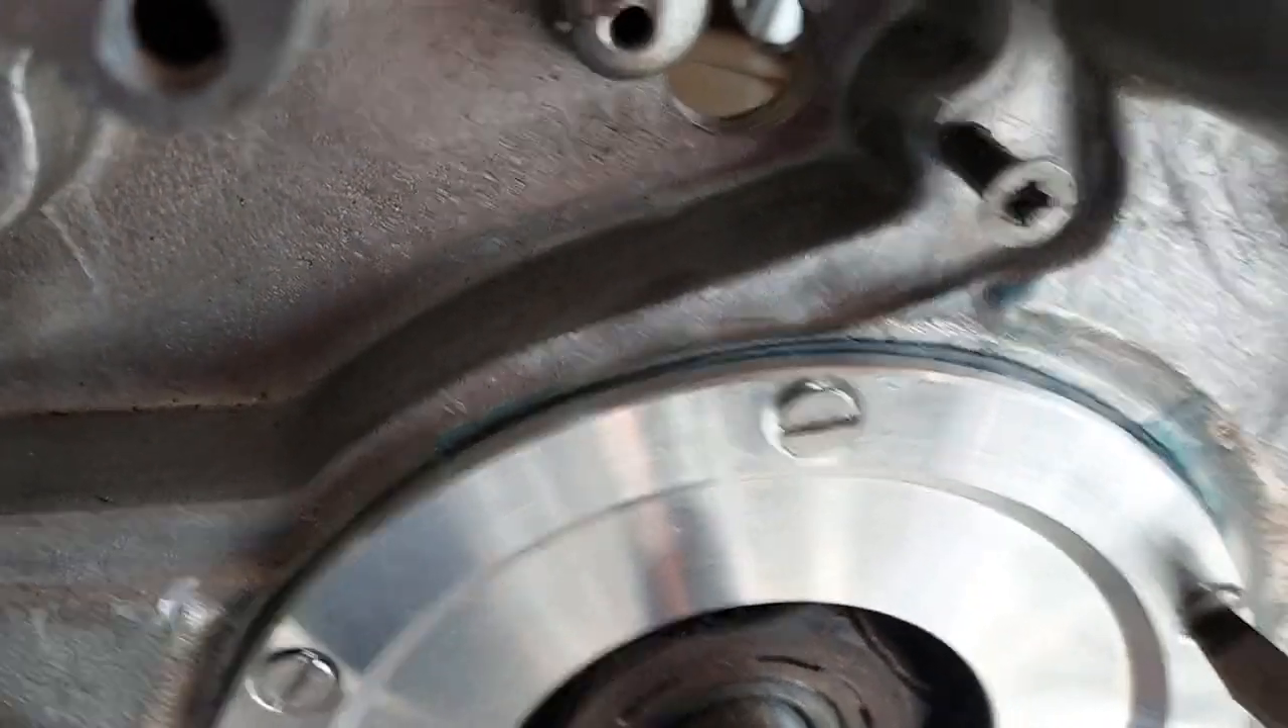Right, the new plate's on and screws are in.